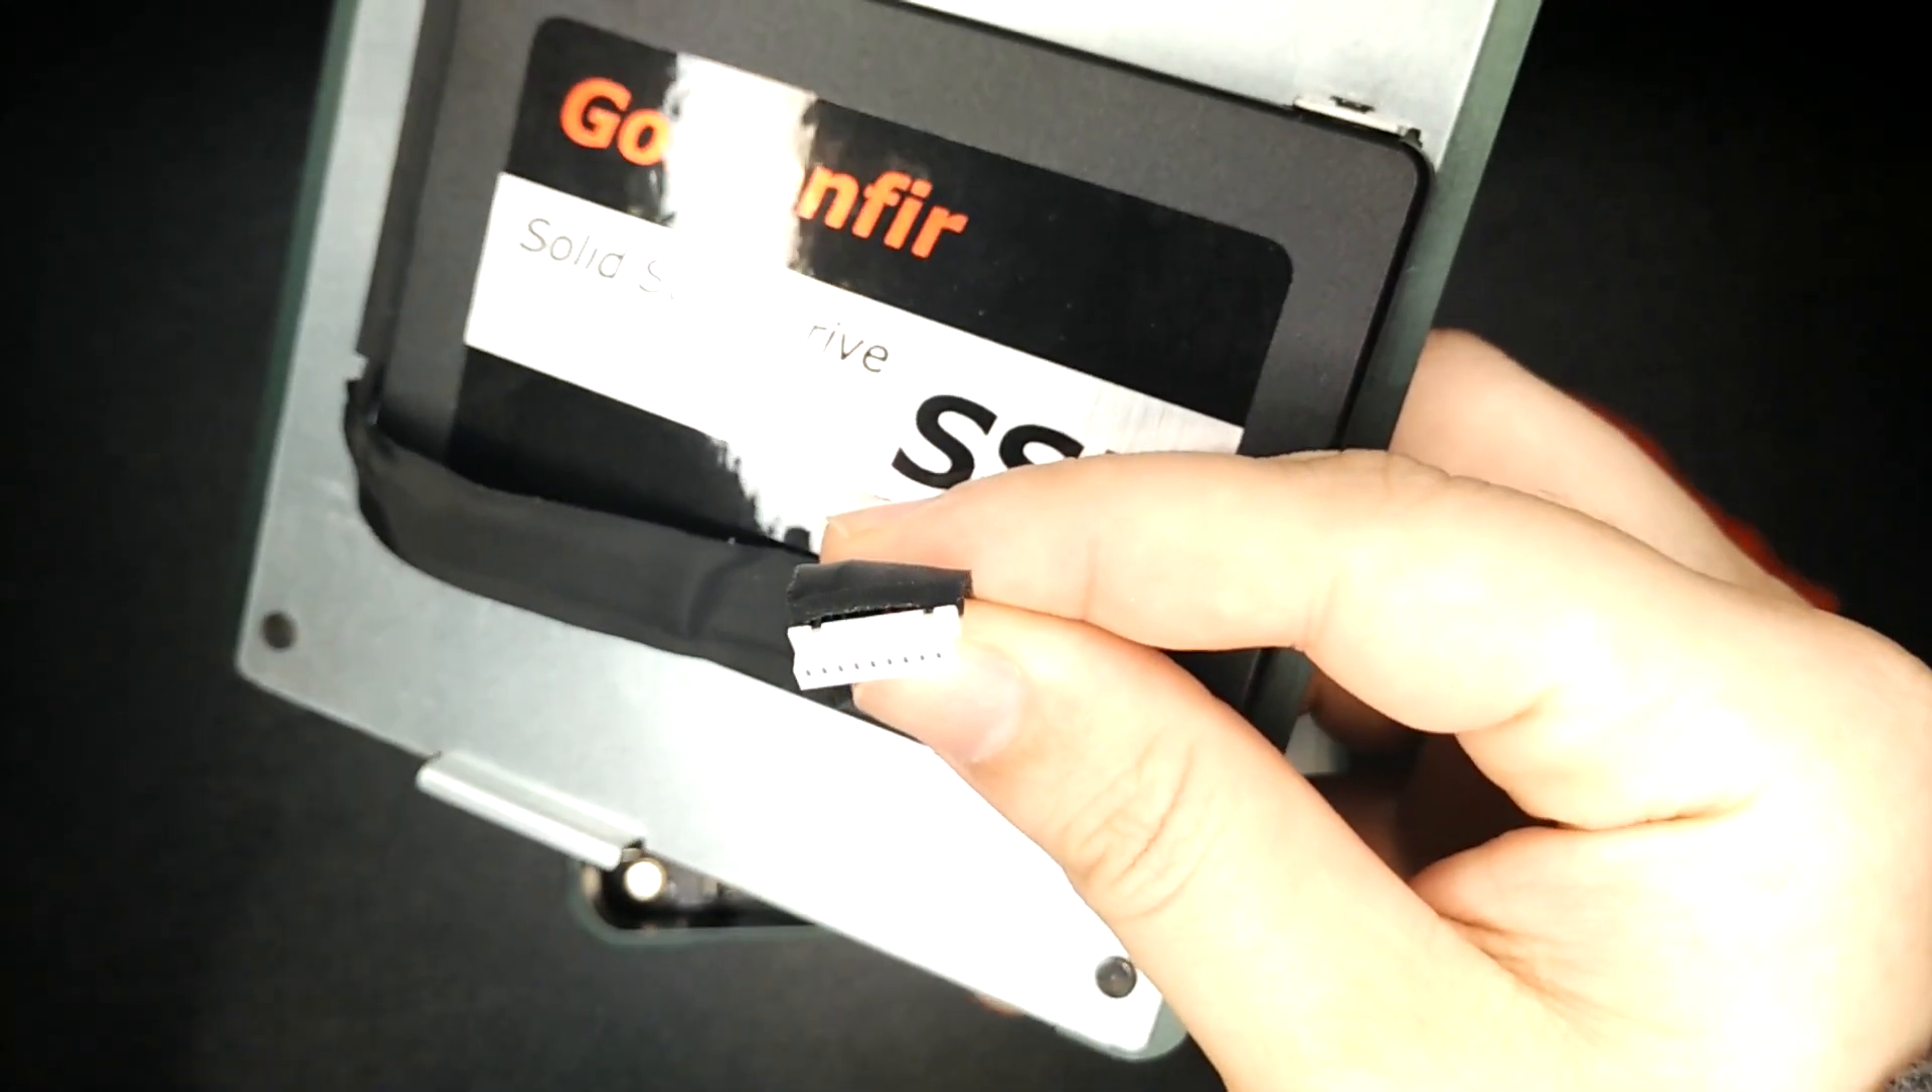I've got an SSD and I've already unplugged it.